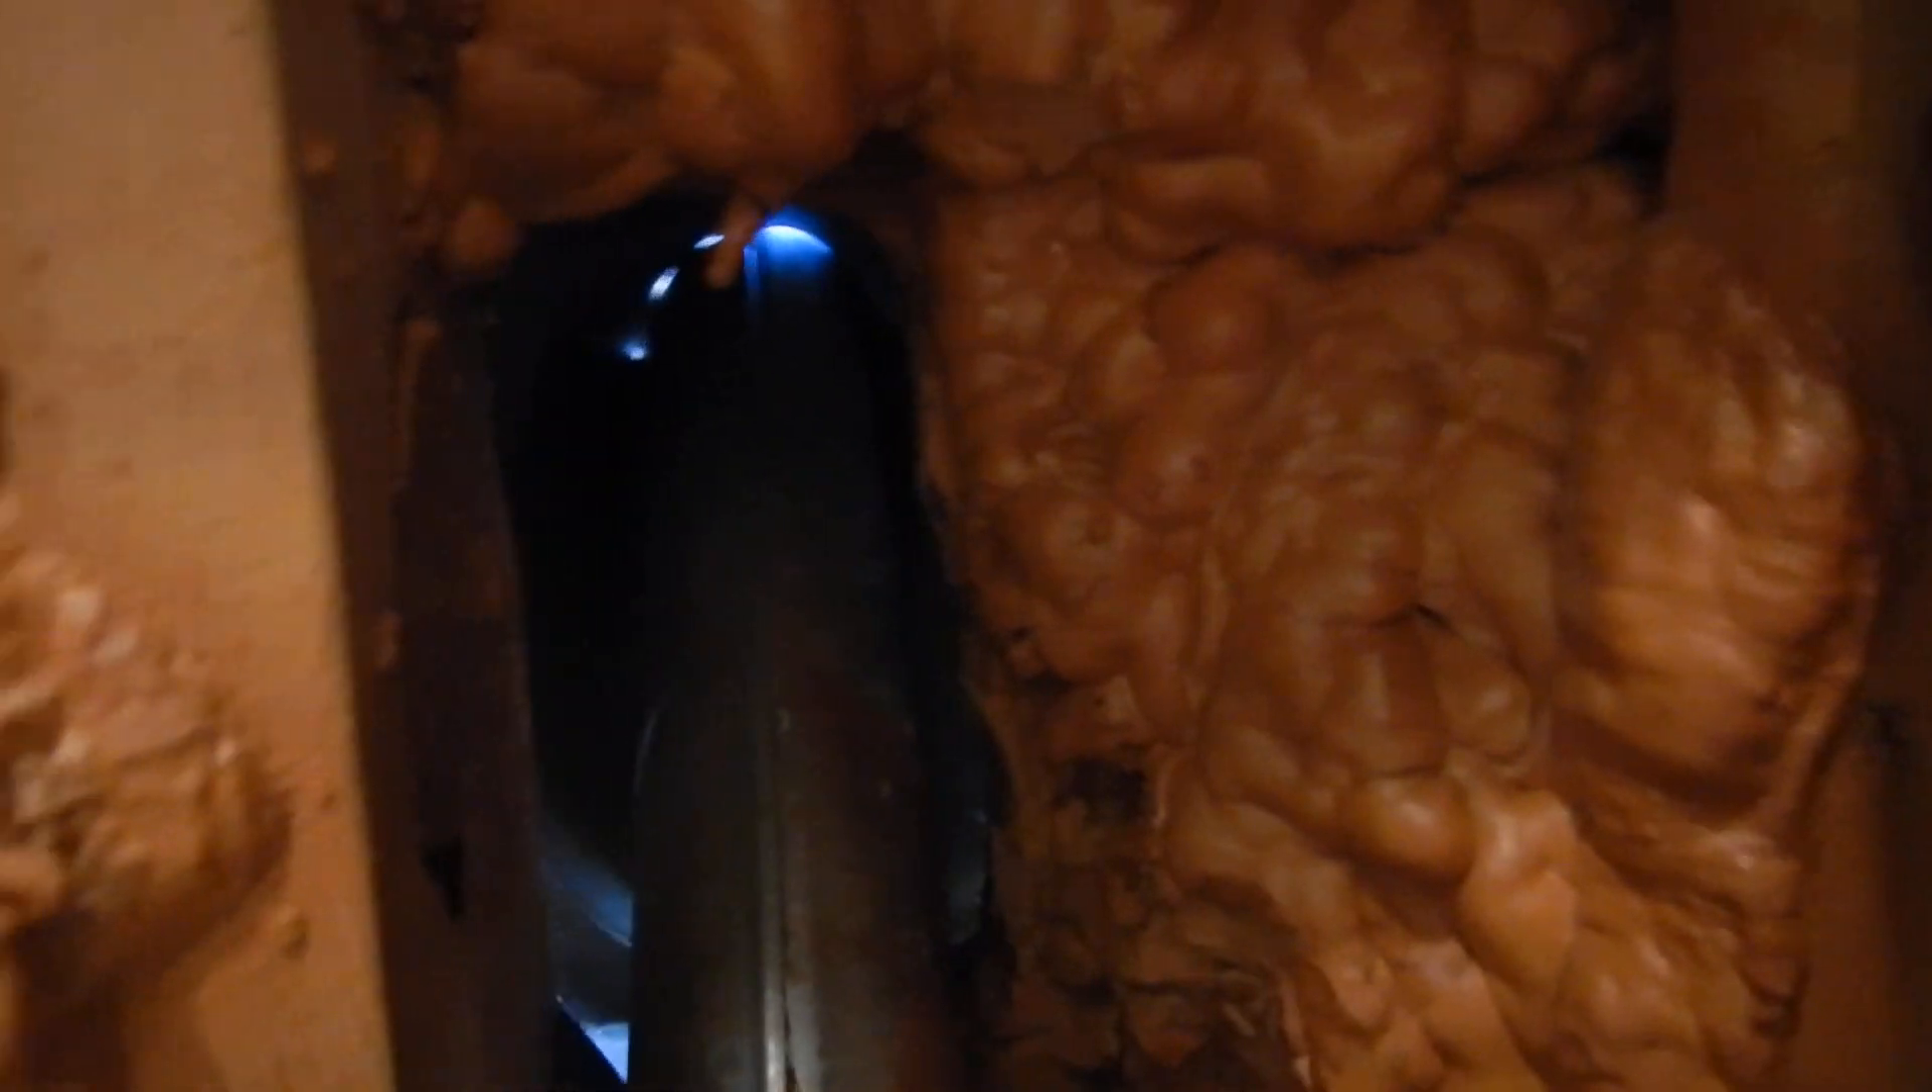We're seeing daylight around the flues.